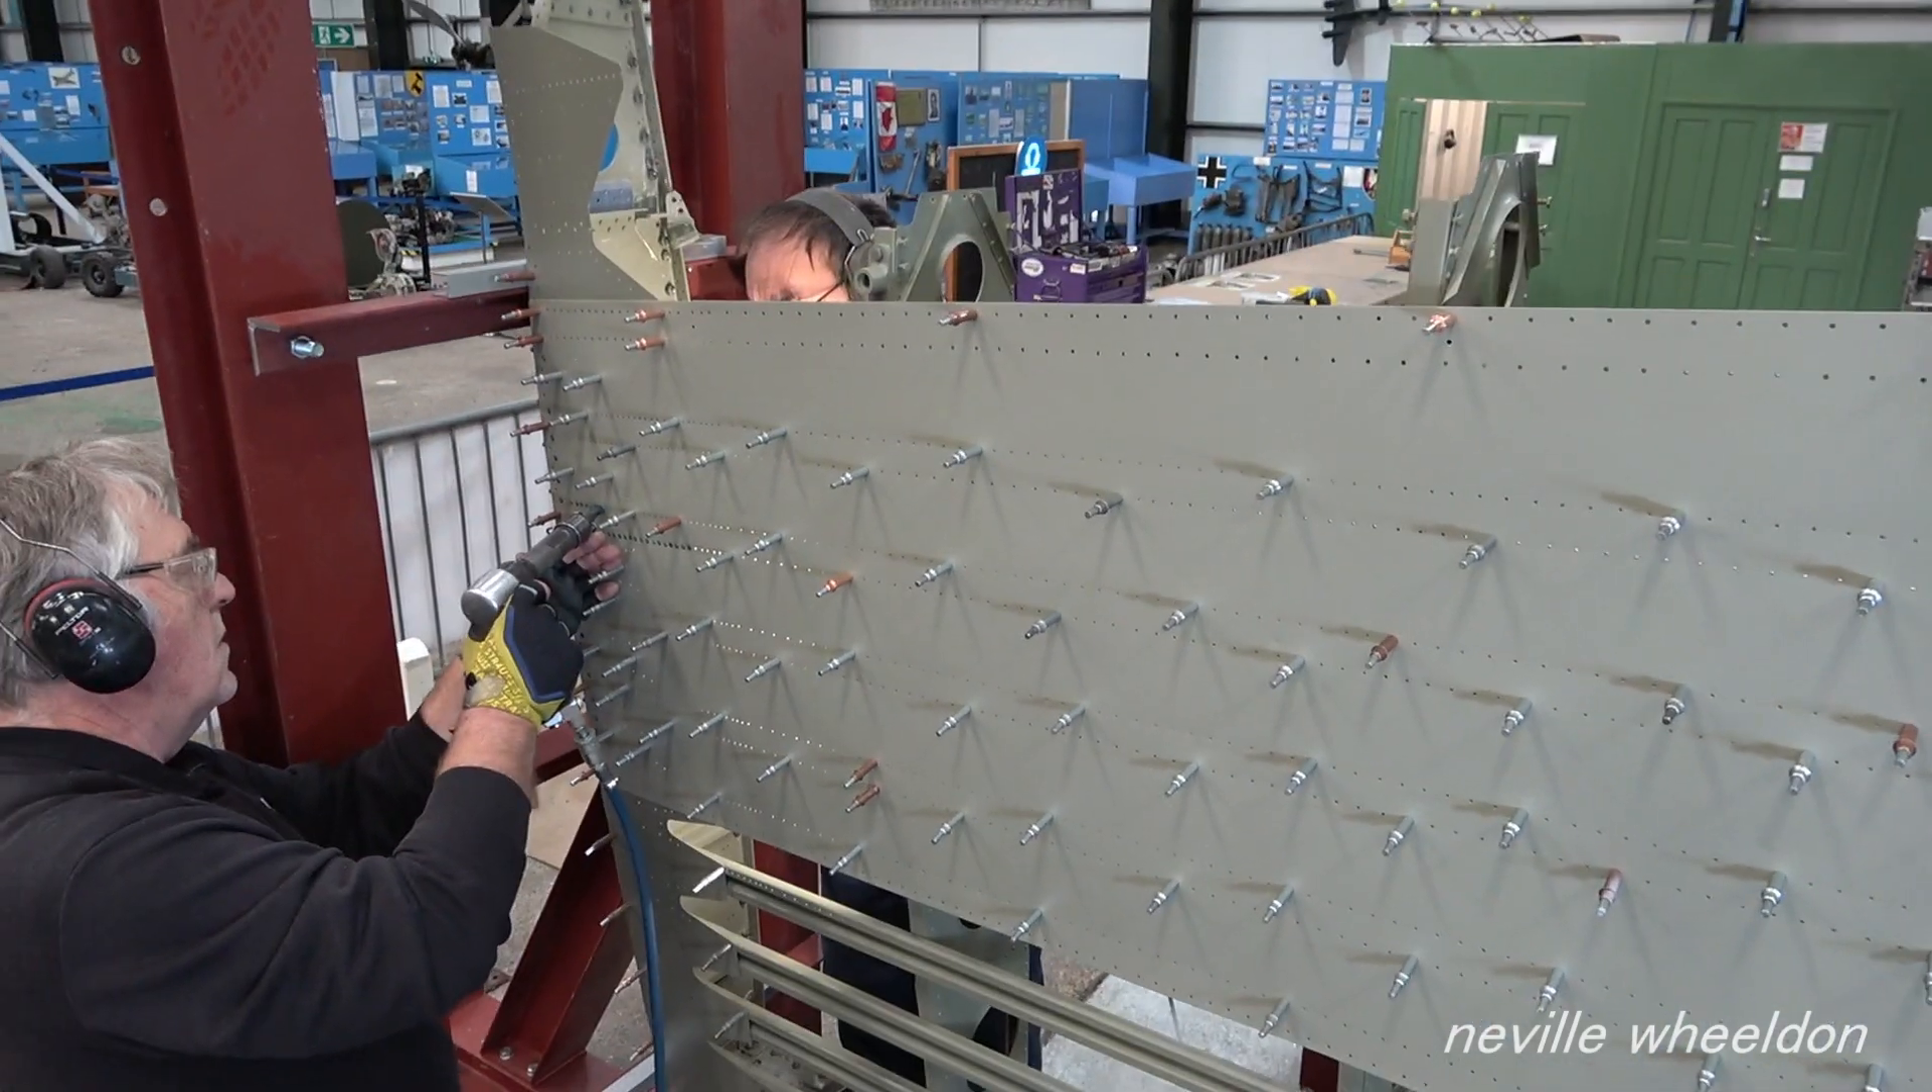Keith and john had pinned two of the skins to the frame of the french wing nx664.